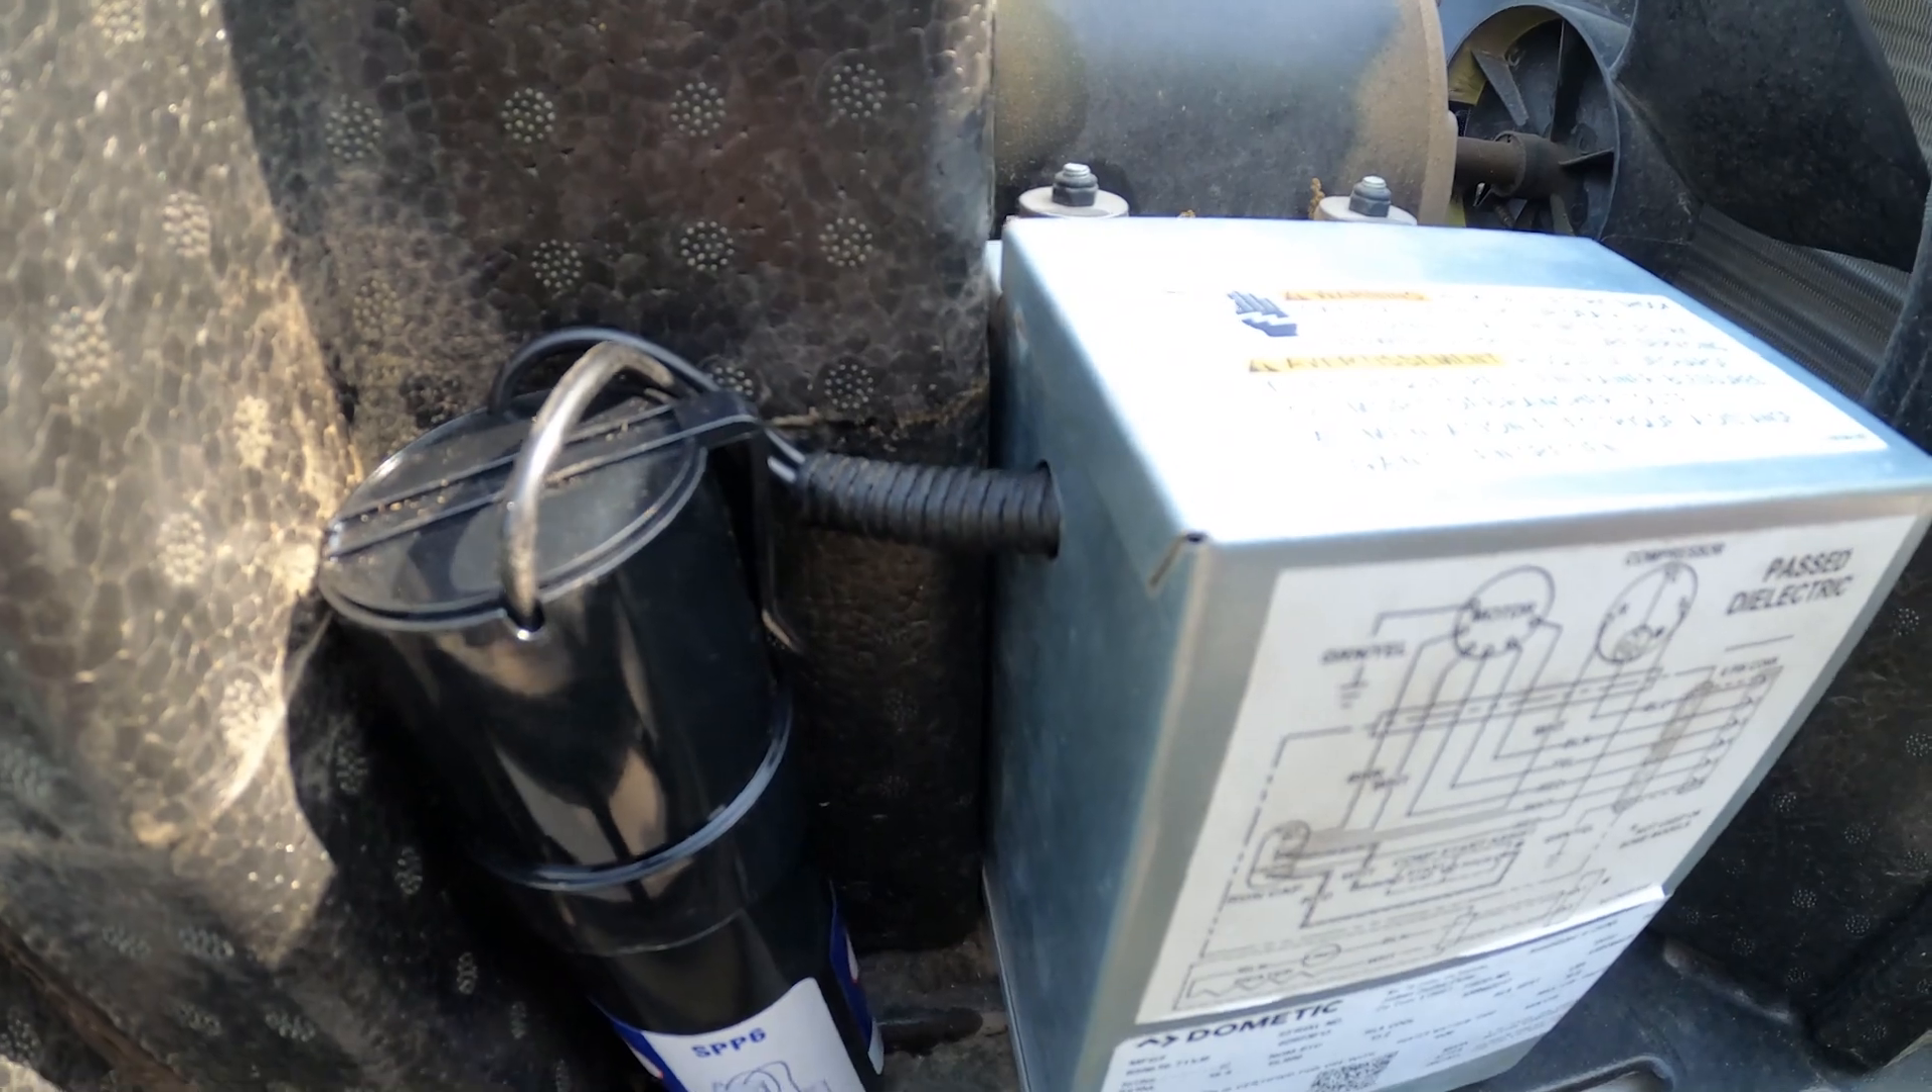So I took a little piece of this wire protective sleeve and I put it on the wire right there going in the hole because I don't want that jagged edge to obviously ground out those wires.